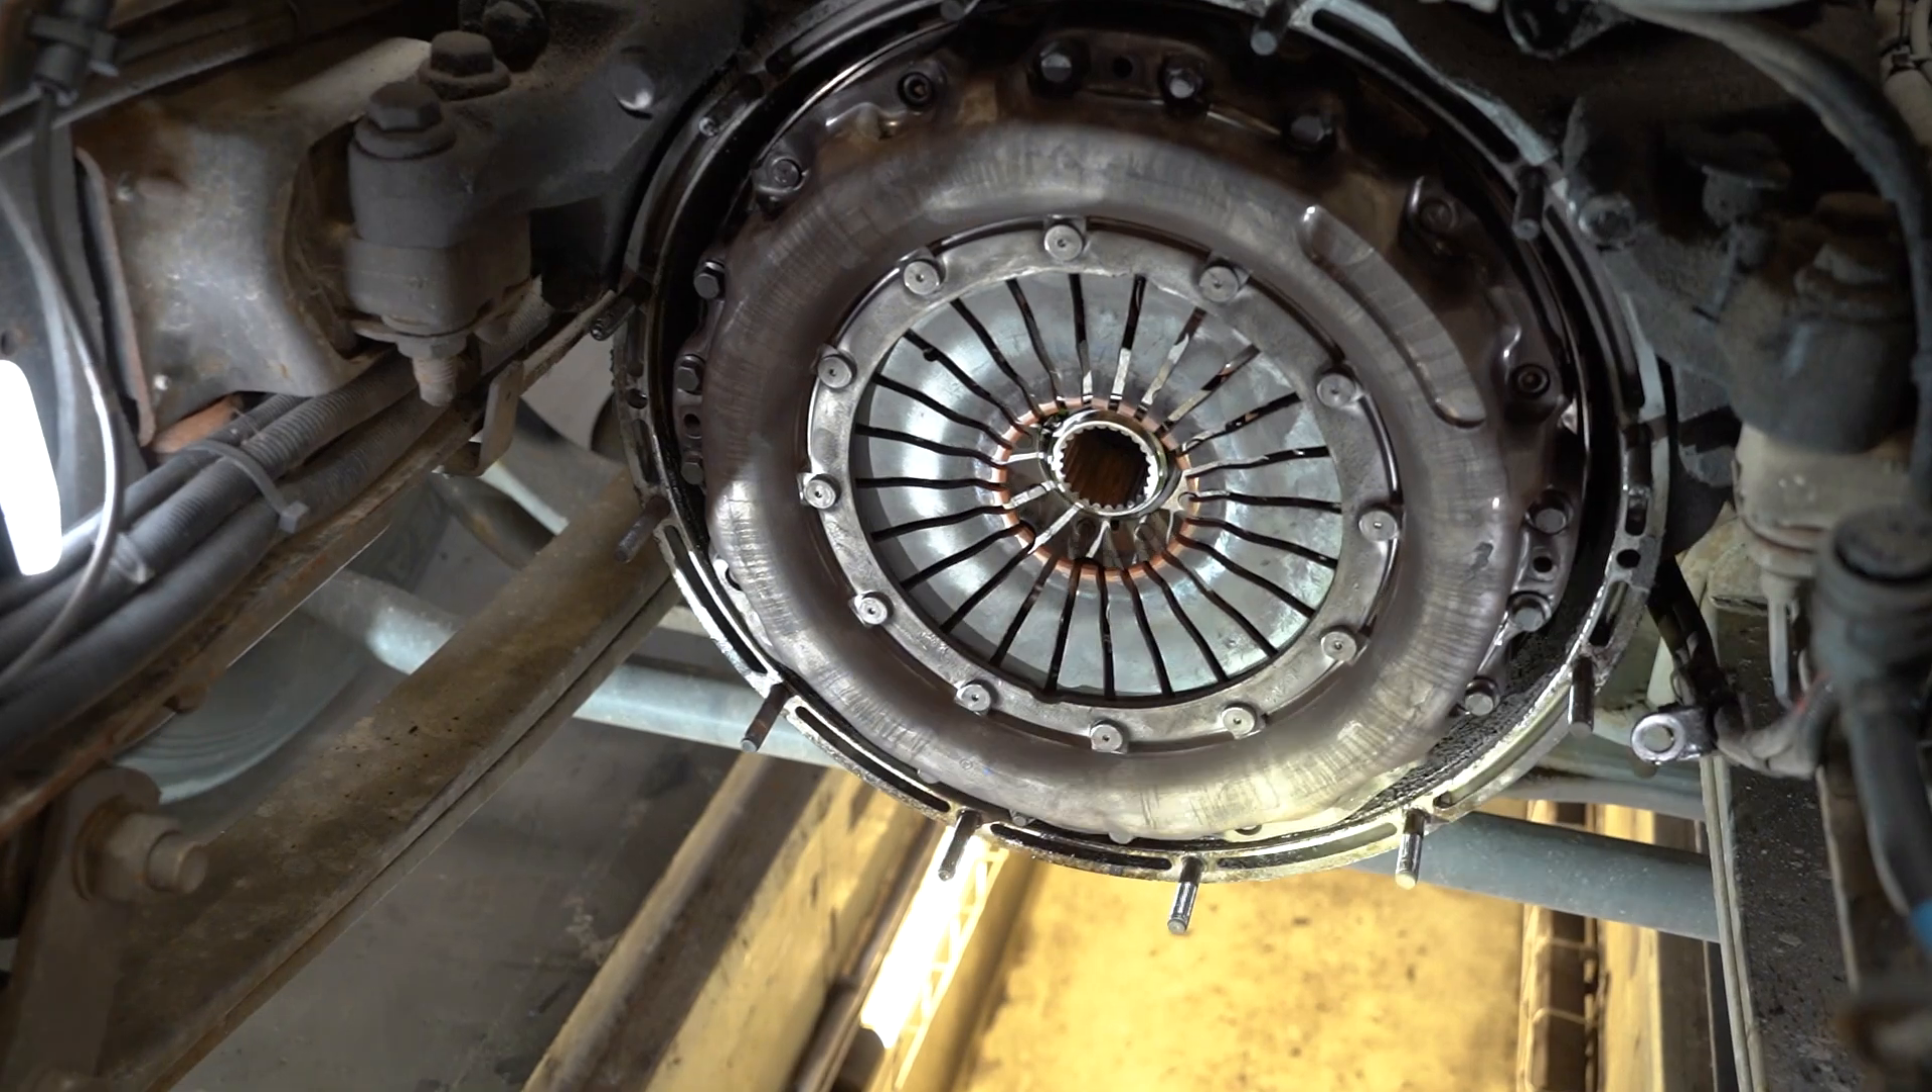So, hier sehen wir einmal die eingebaute Kupplung.